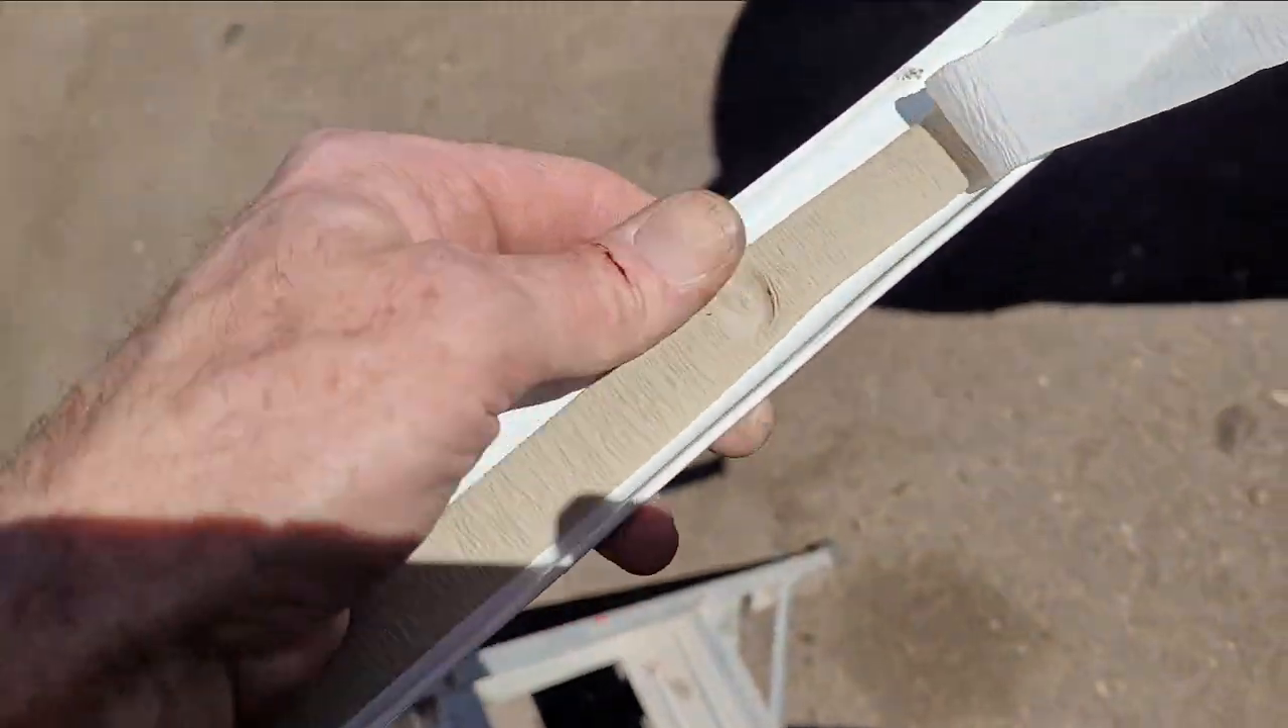All right, so I've just got new butyl putty tape on there.